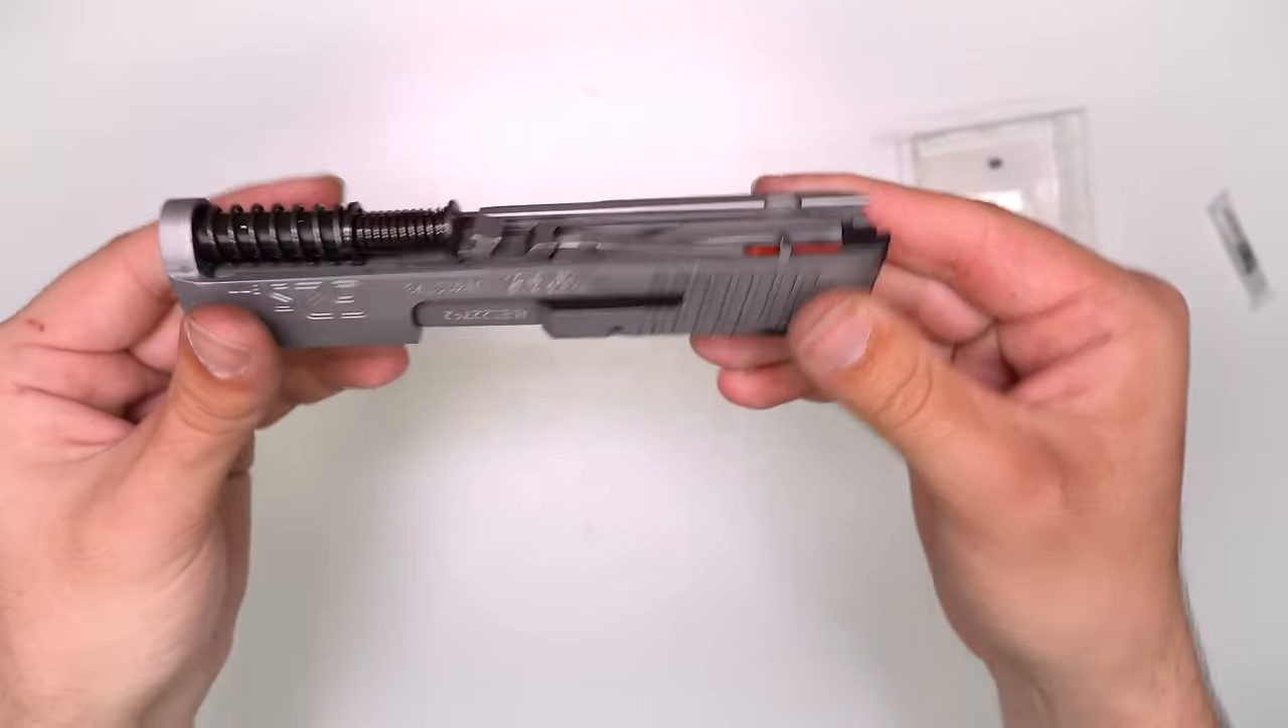And just like that, the slide assembly is now back fully assembled.